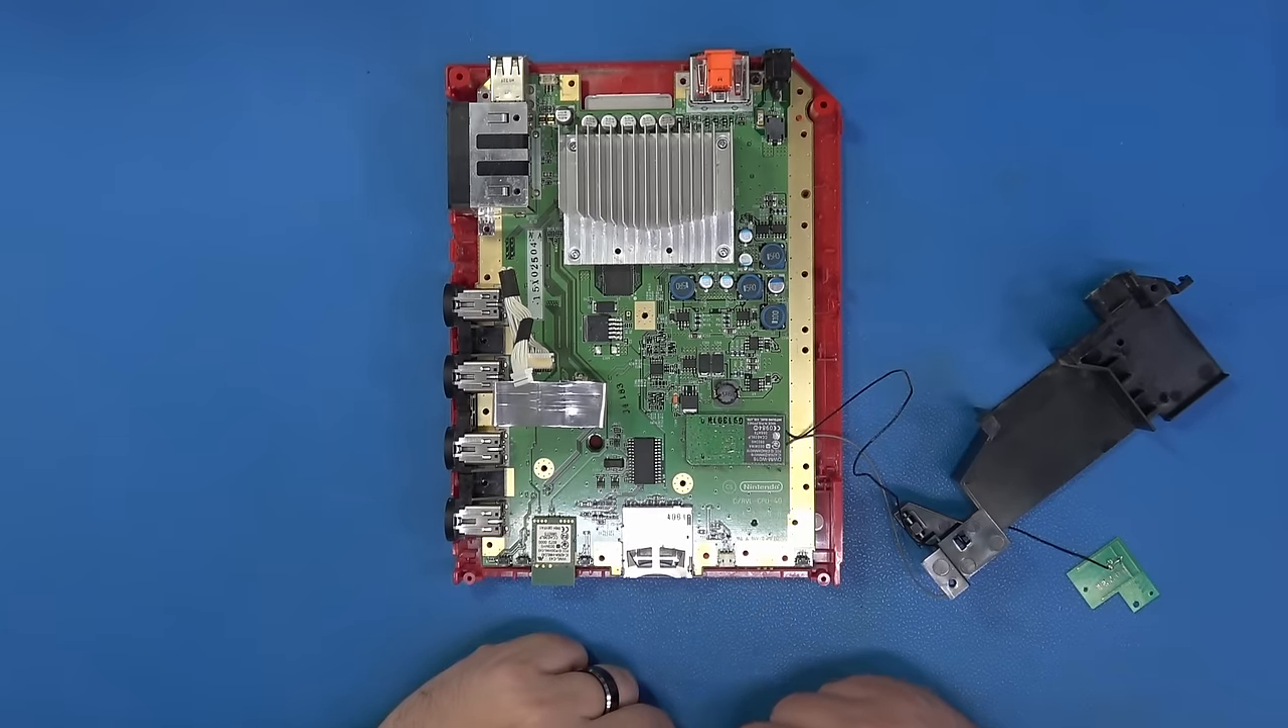And now we have fully exposed our mainboard.